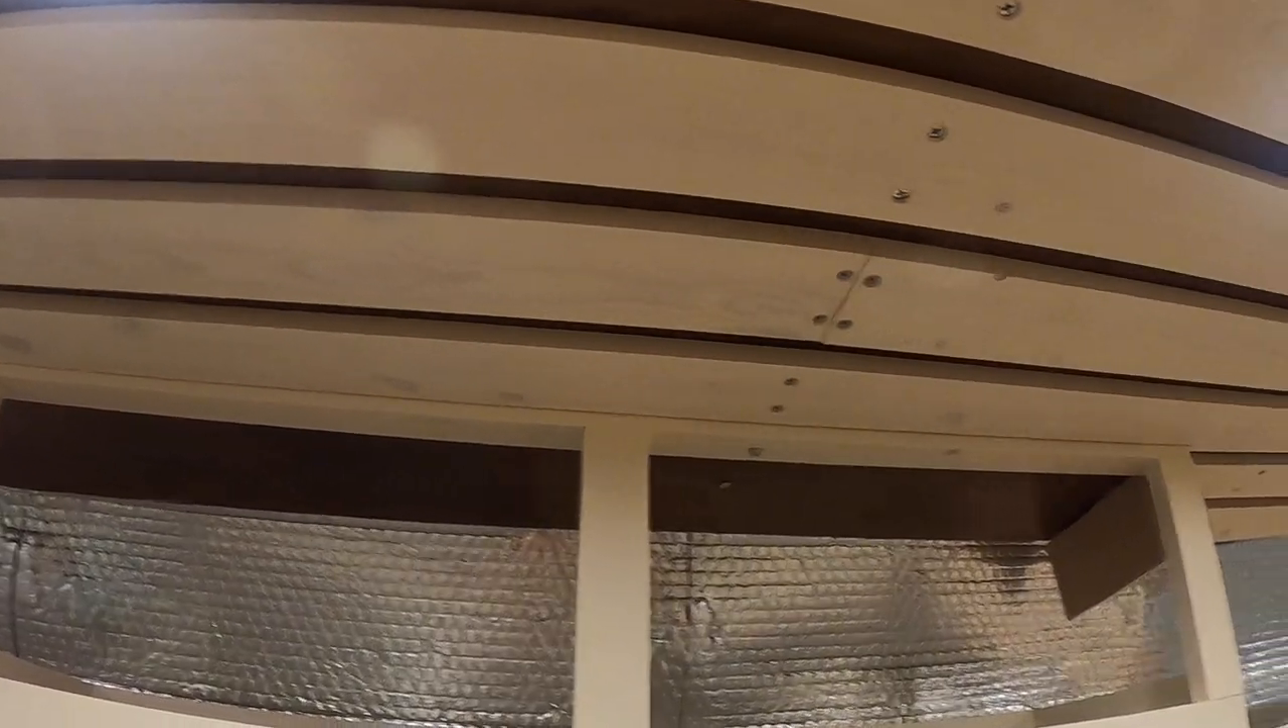So we attached our ceiling with screws in every single rib and they are going straight into the metal of our van.